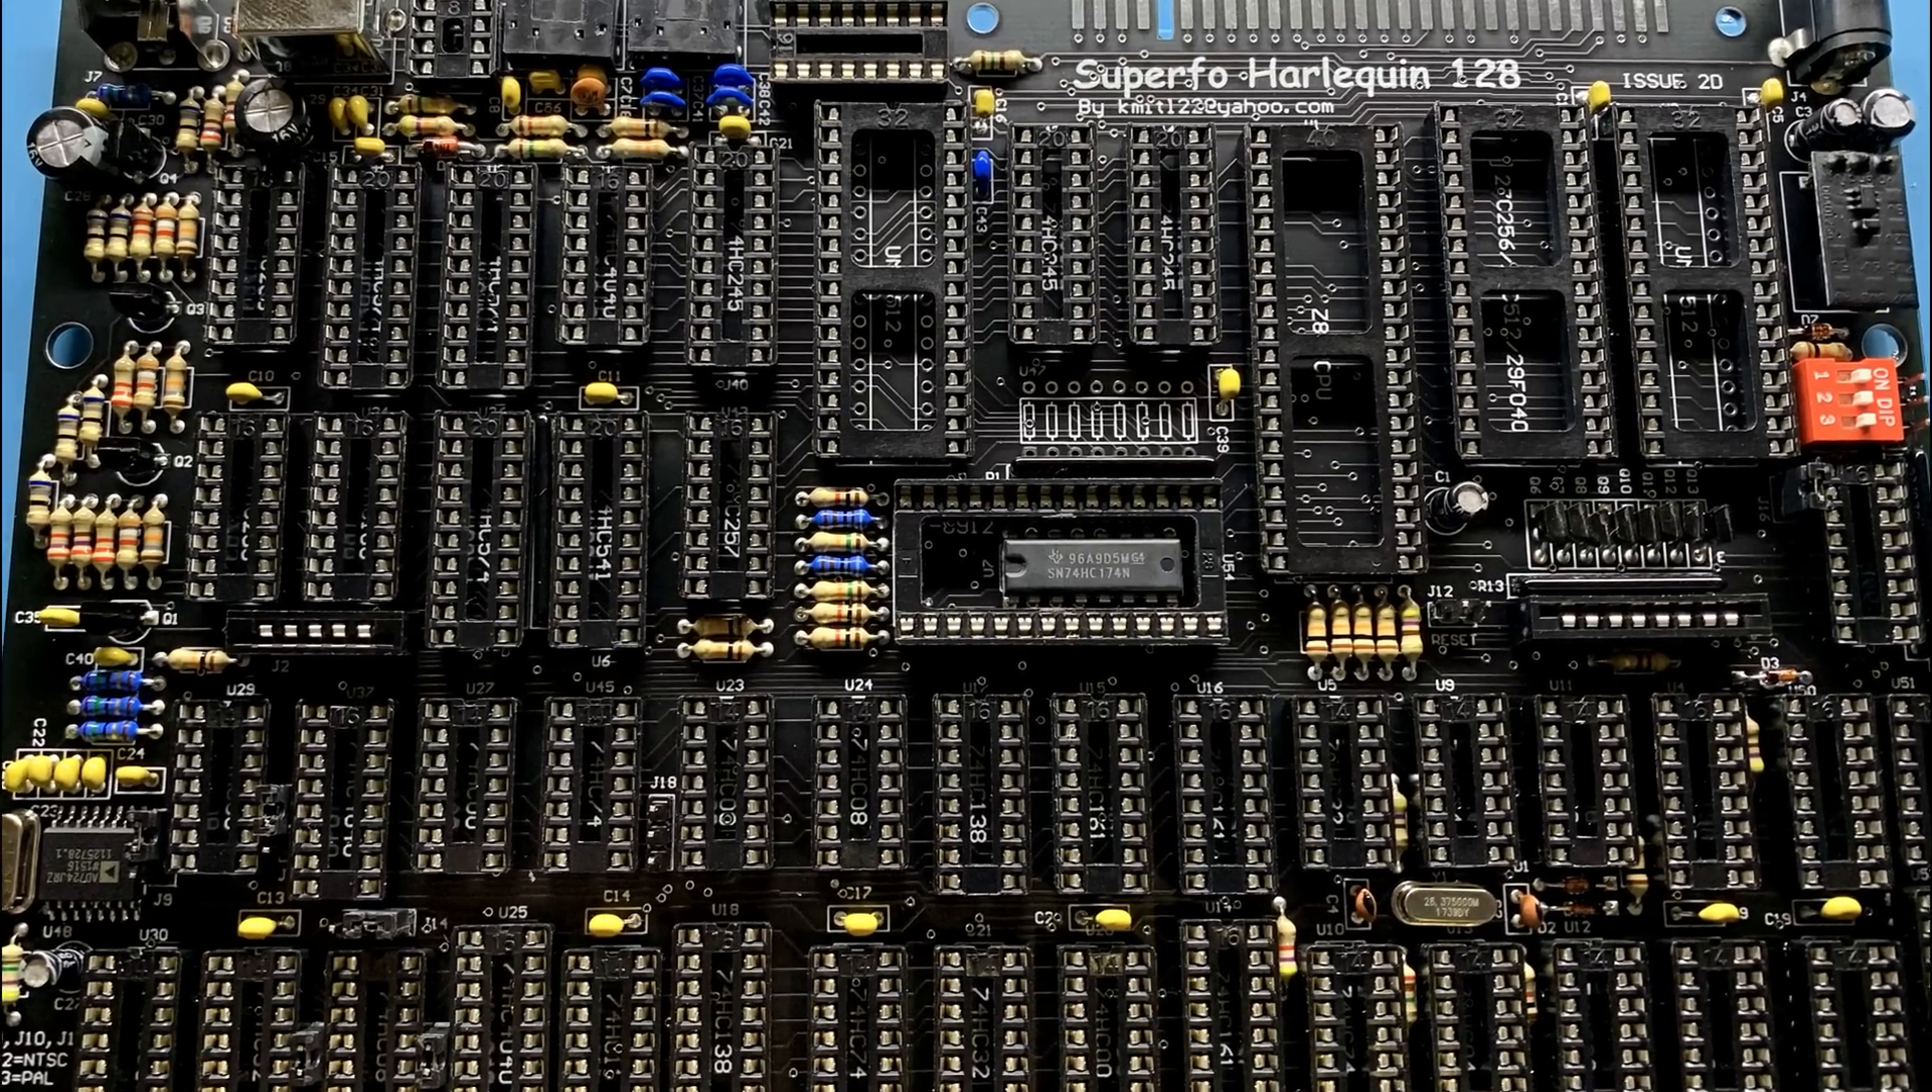And there's the finished board all the soldering is complete and all the sockets are ready to have their ICs populated.